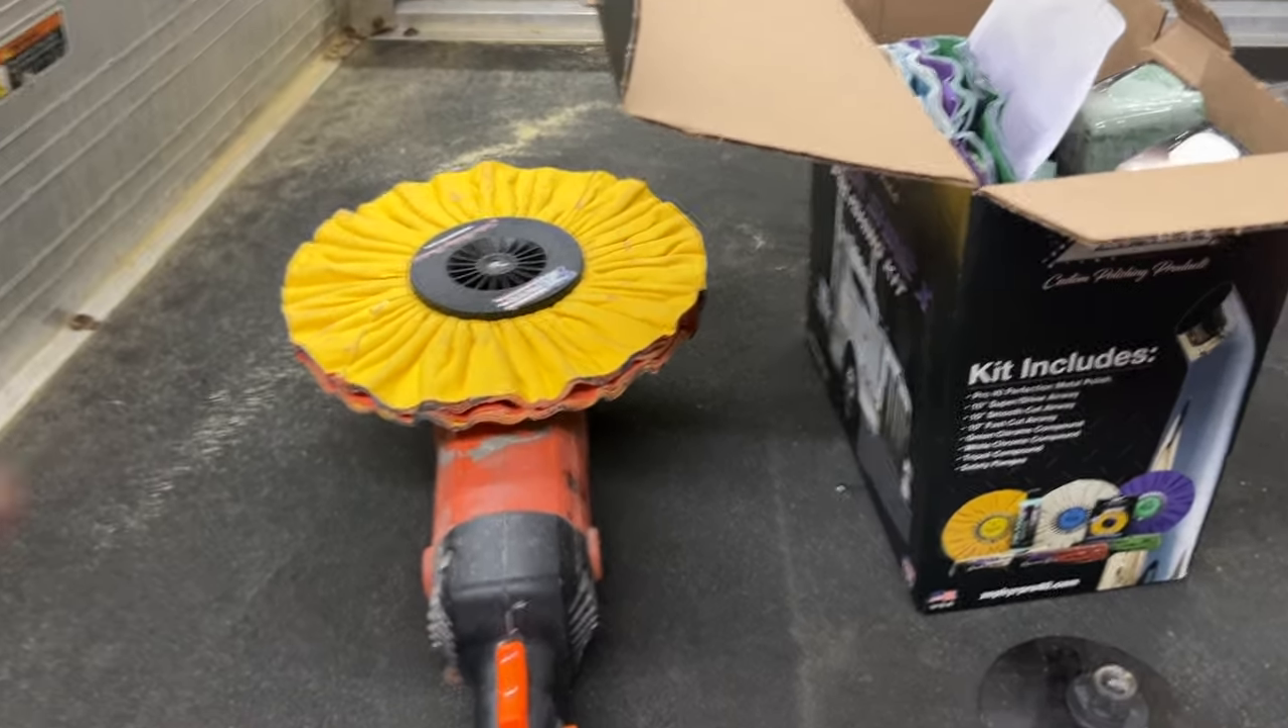I've got the pad on.